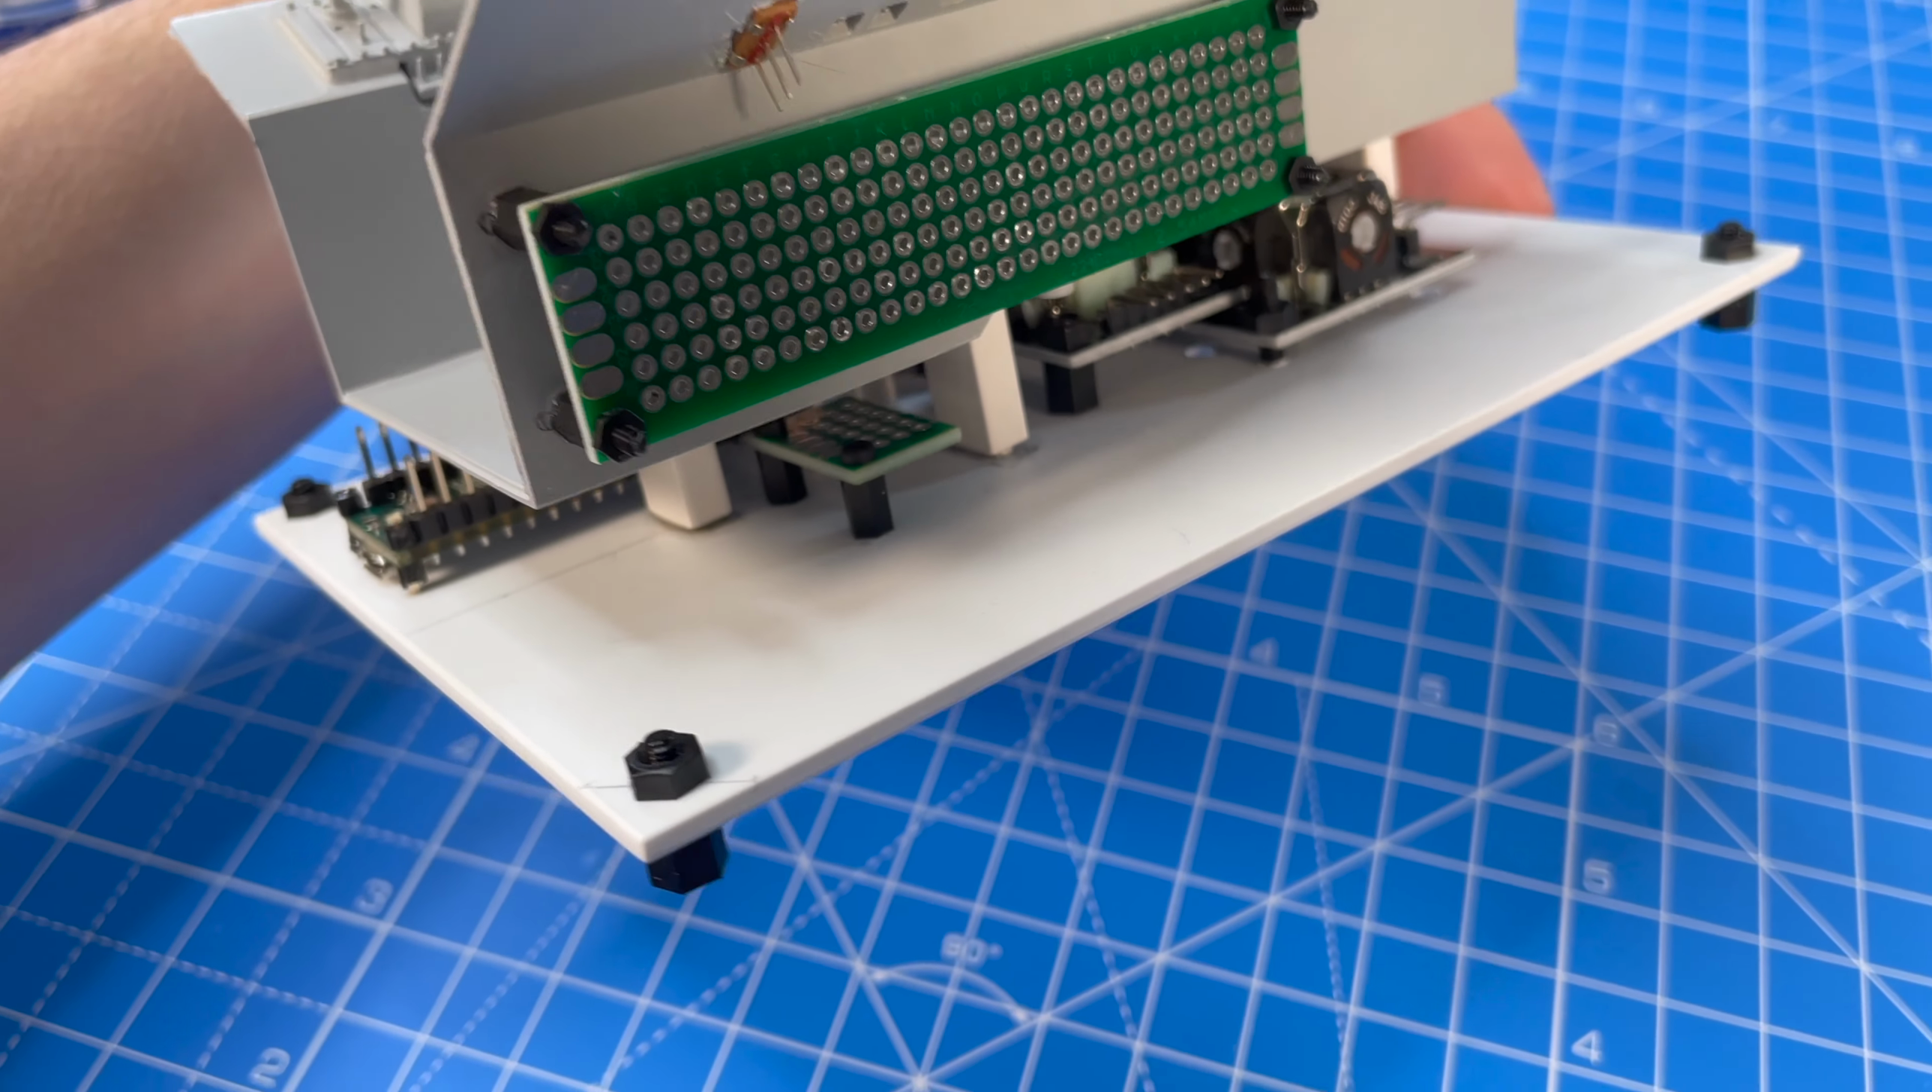Here's the entire thing now put together, and we can see on the other side there's an enormous circuit board that's going to hold our power rails.